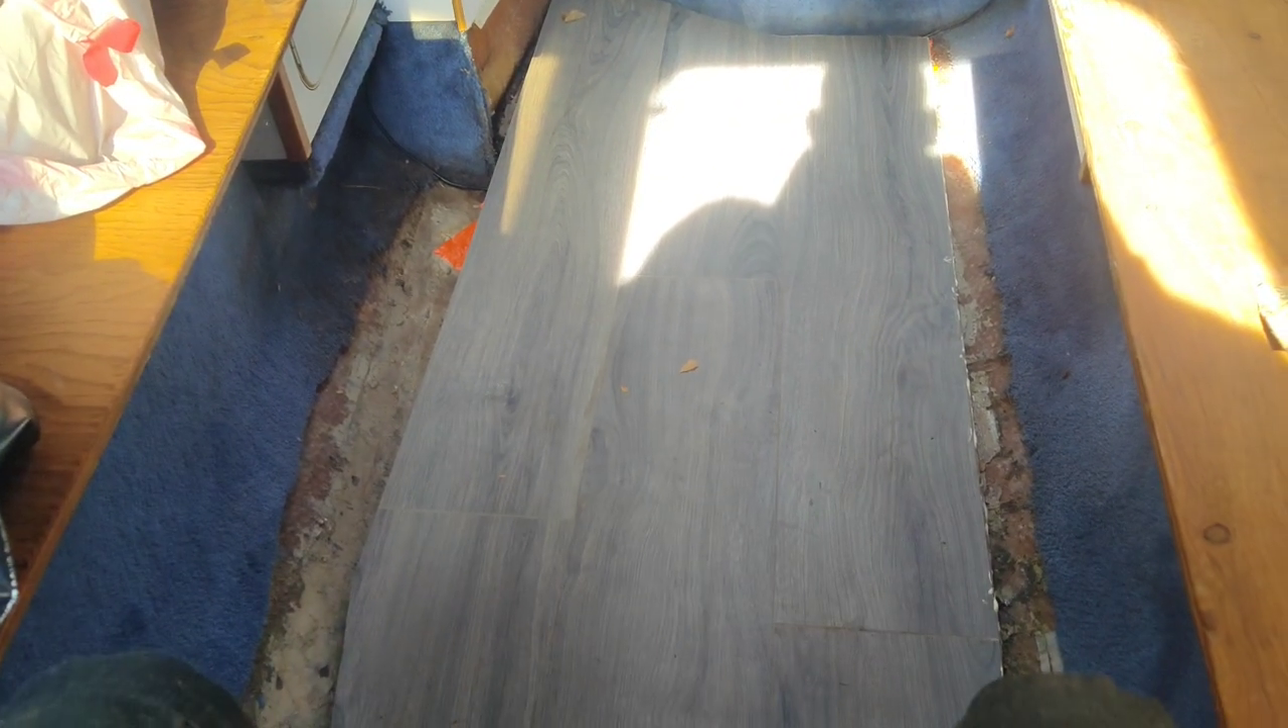Alright, so the floor is finally in.